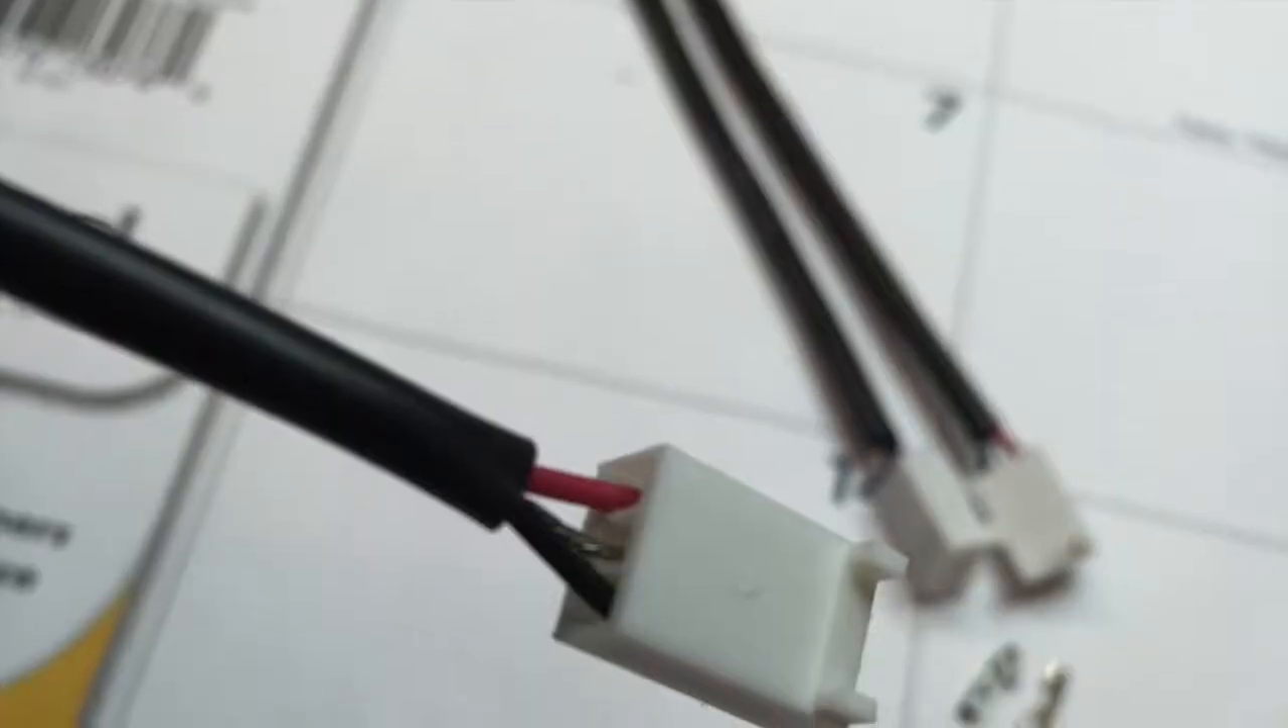So I've already actually made up the cables that has the Molex connectors on the end.